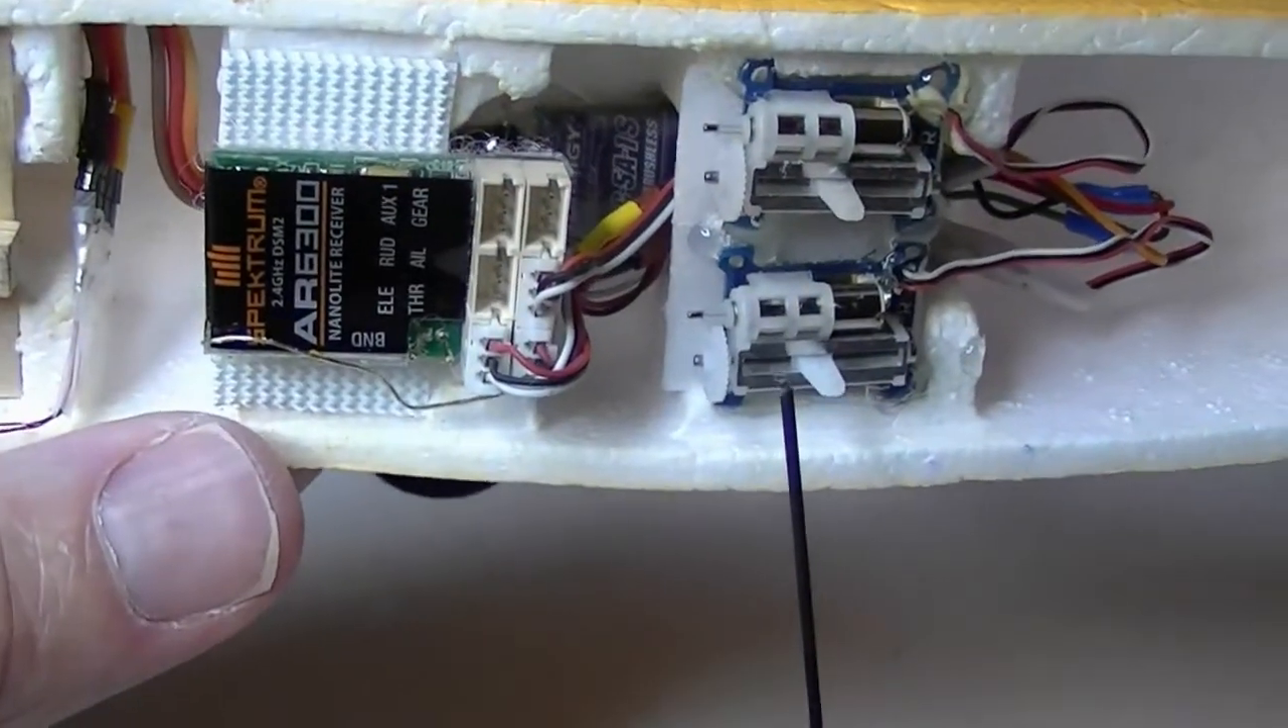Got a little piece of velcro right here for the receiver to stick on to where where as the two linear servos are hot melted onto this piece of depron.